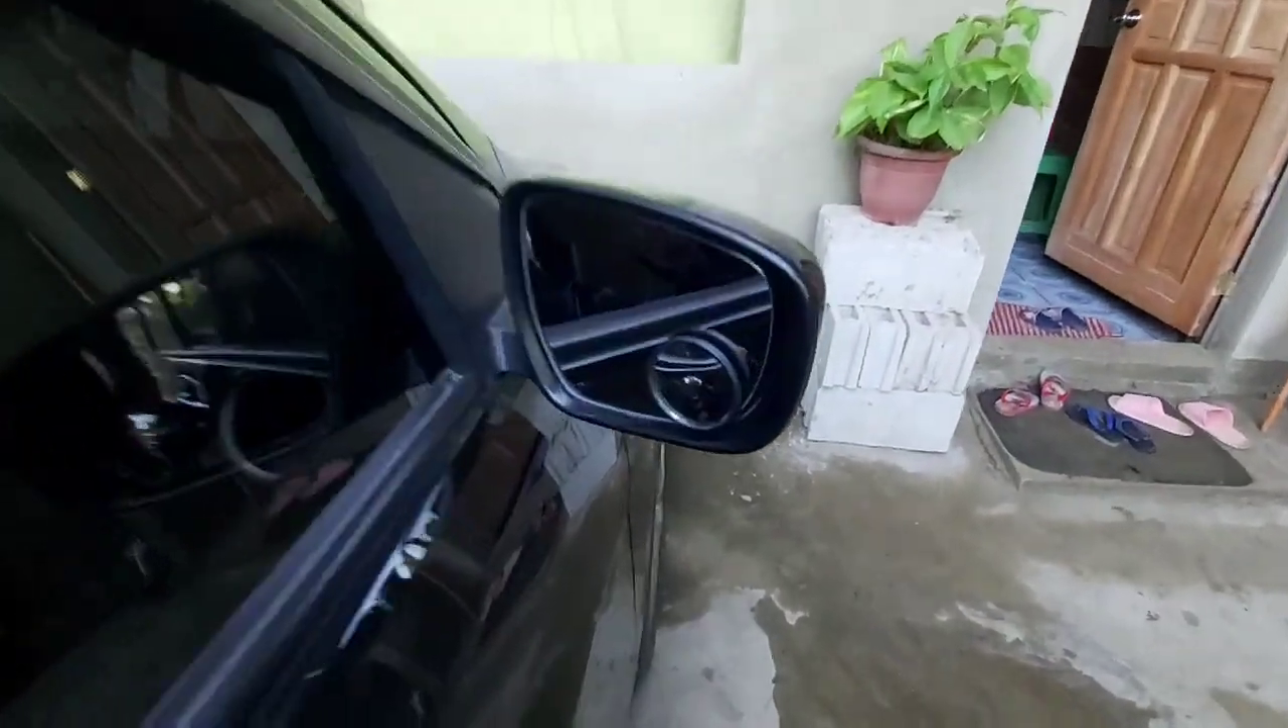So ayan guys na install na natin yung kabilang blind spot mirror.